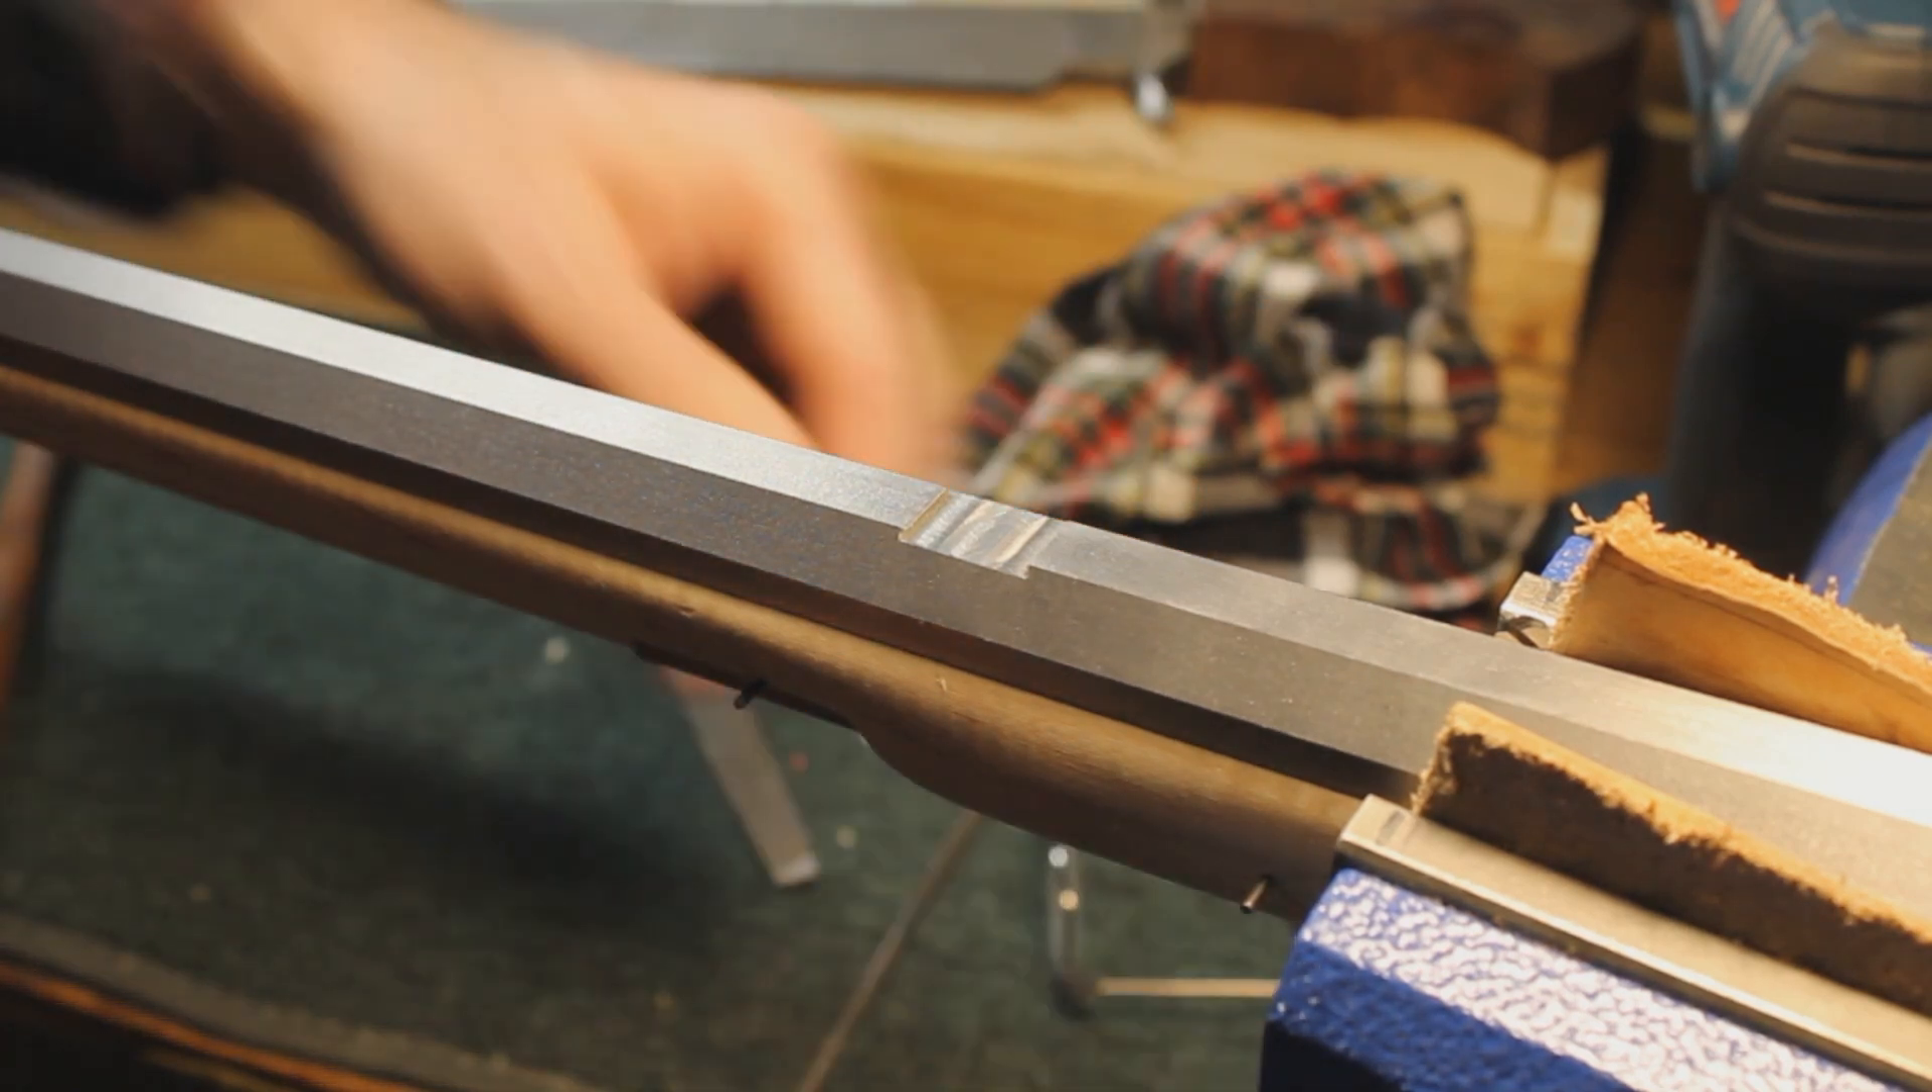It's been a couple of weeks since I've gotten to work on my Kibler rifle kit here and really I have nothing left to do for mechanical assembly other than to put the sights in.